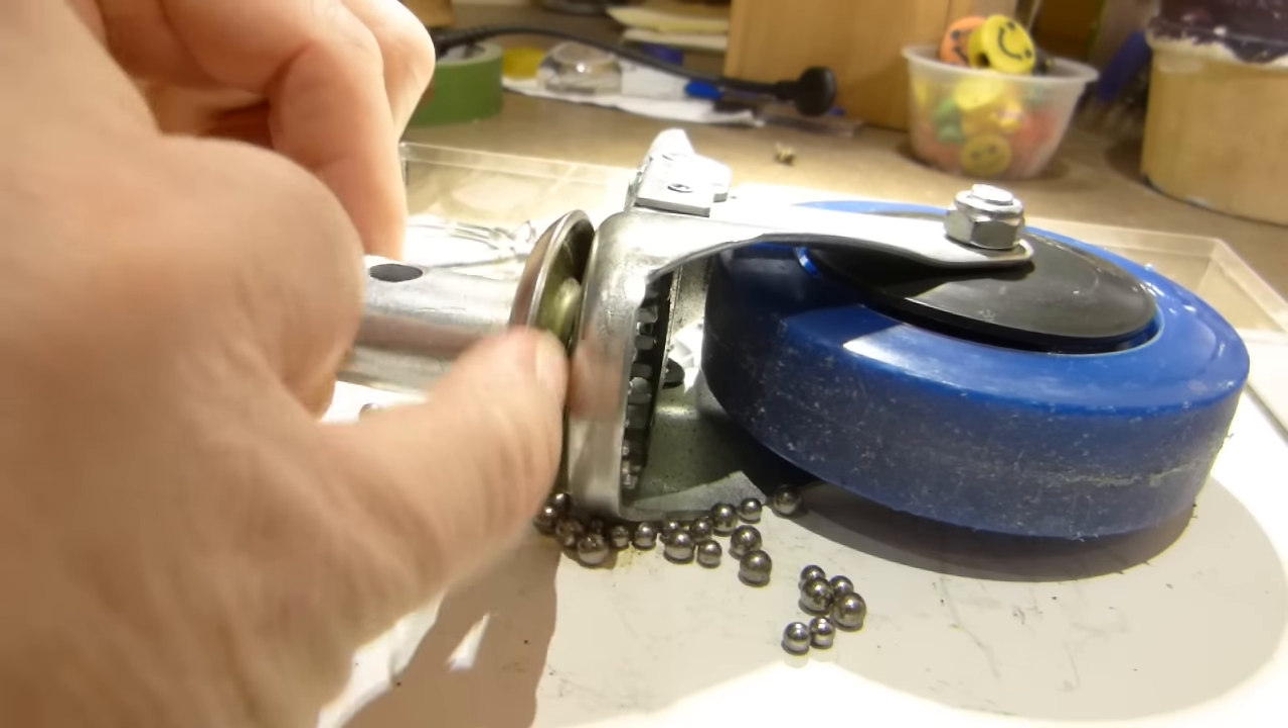As you can see, I have lost all of the marbles, these bearing balls, from the caster.